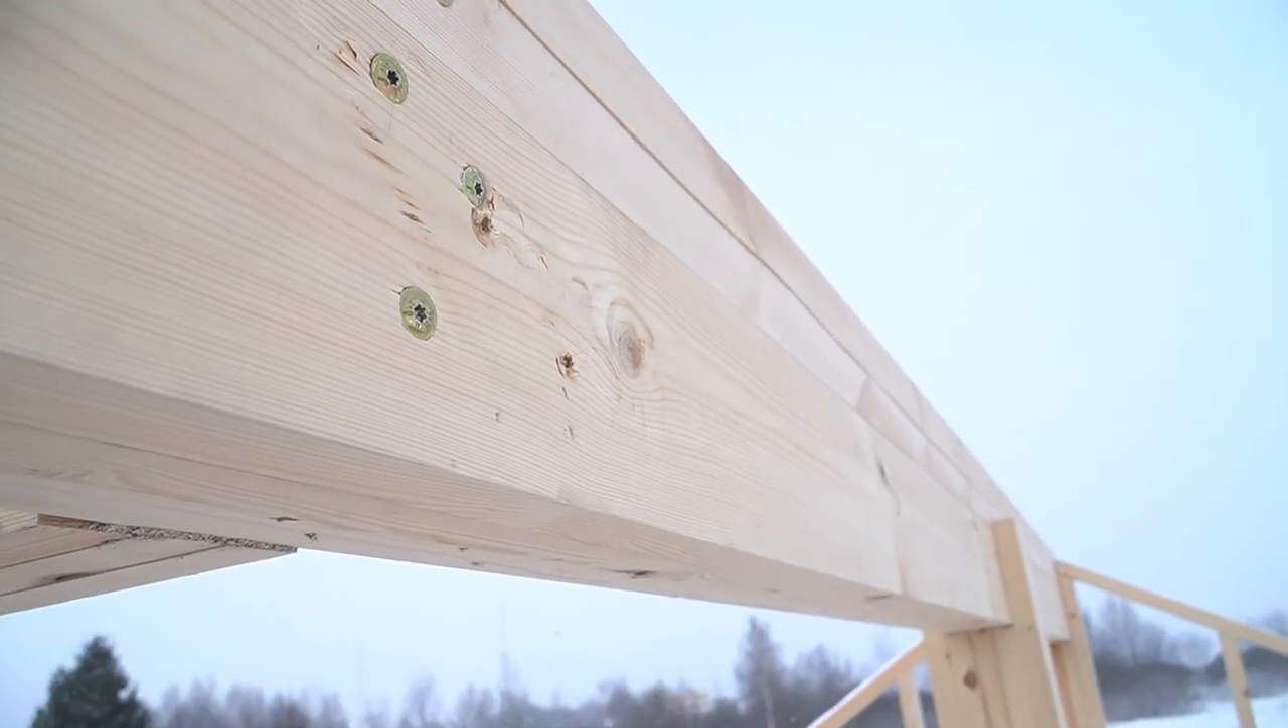Конек также сделанный весь из пакета досок, собранный на своем месте.